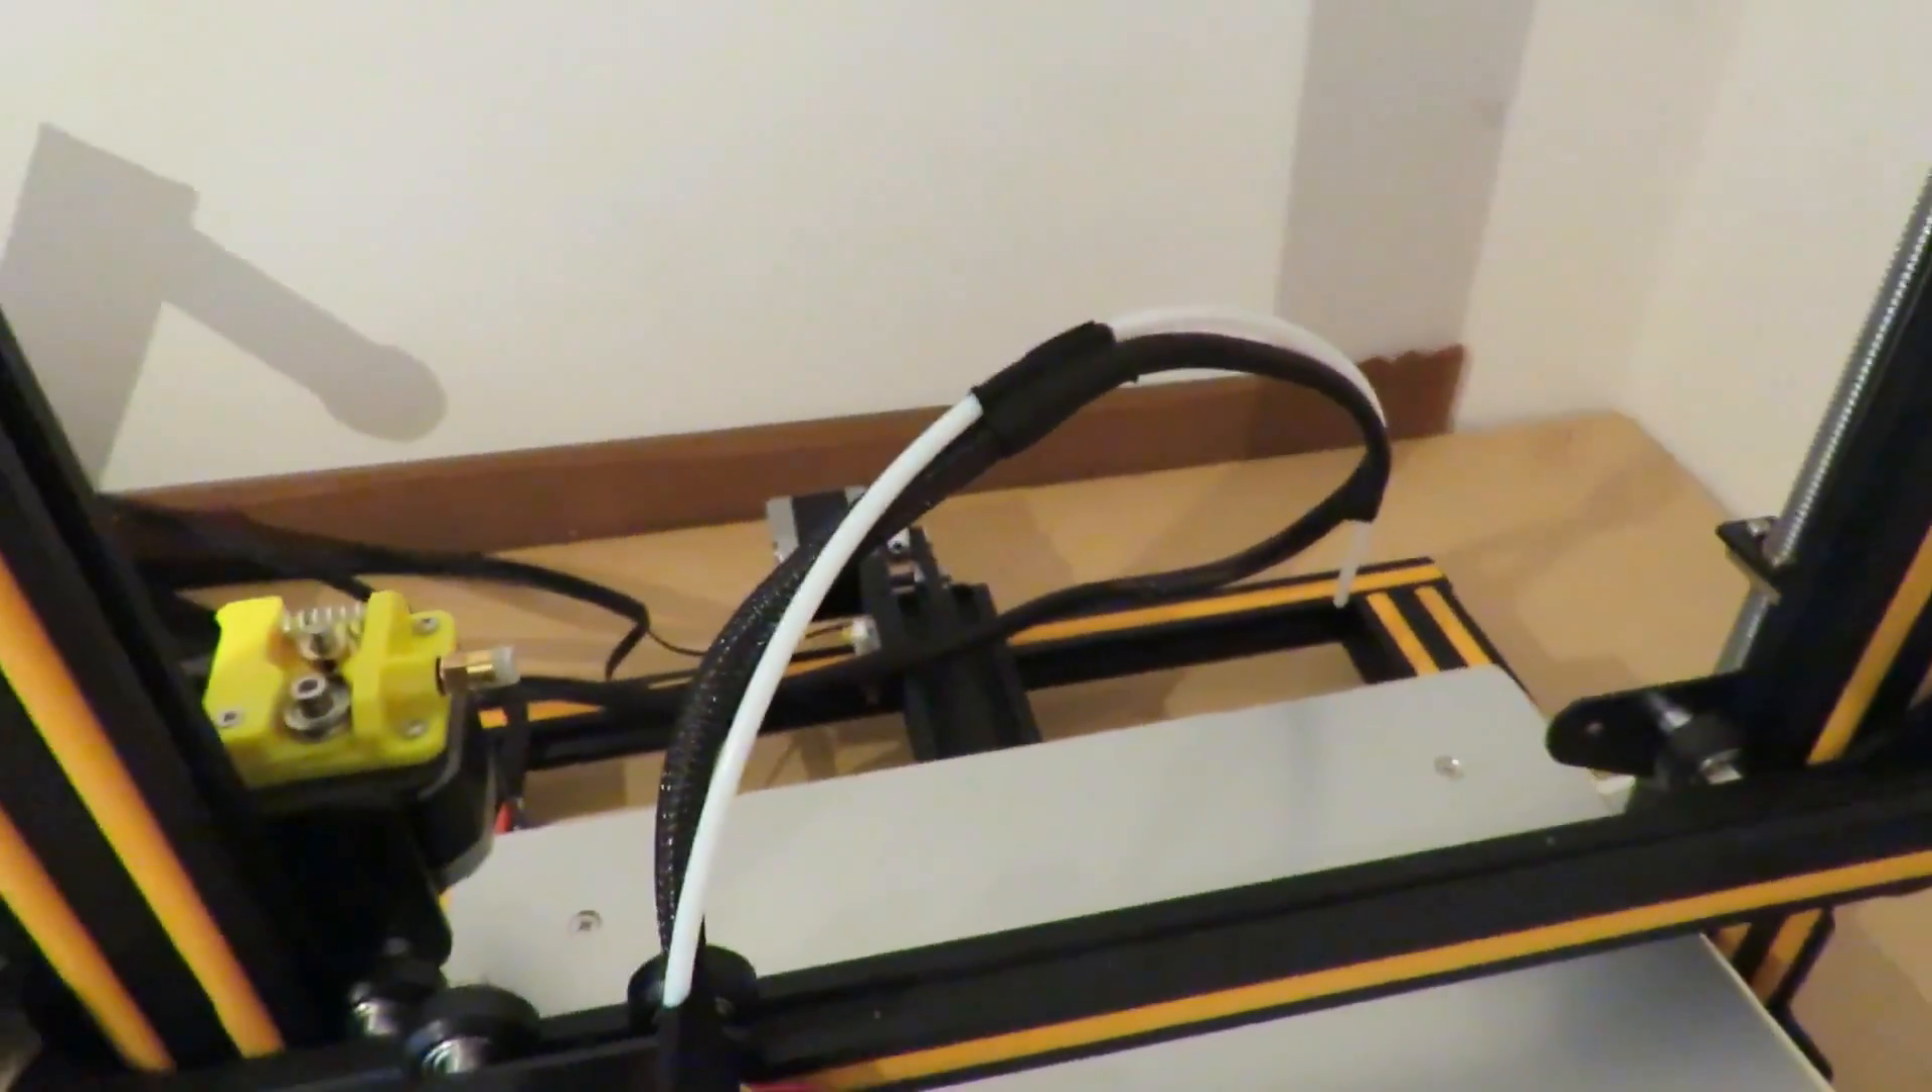Now I haven't connected up the Bowden tube yet which I will in a few seconds.